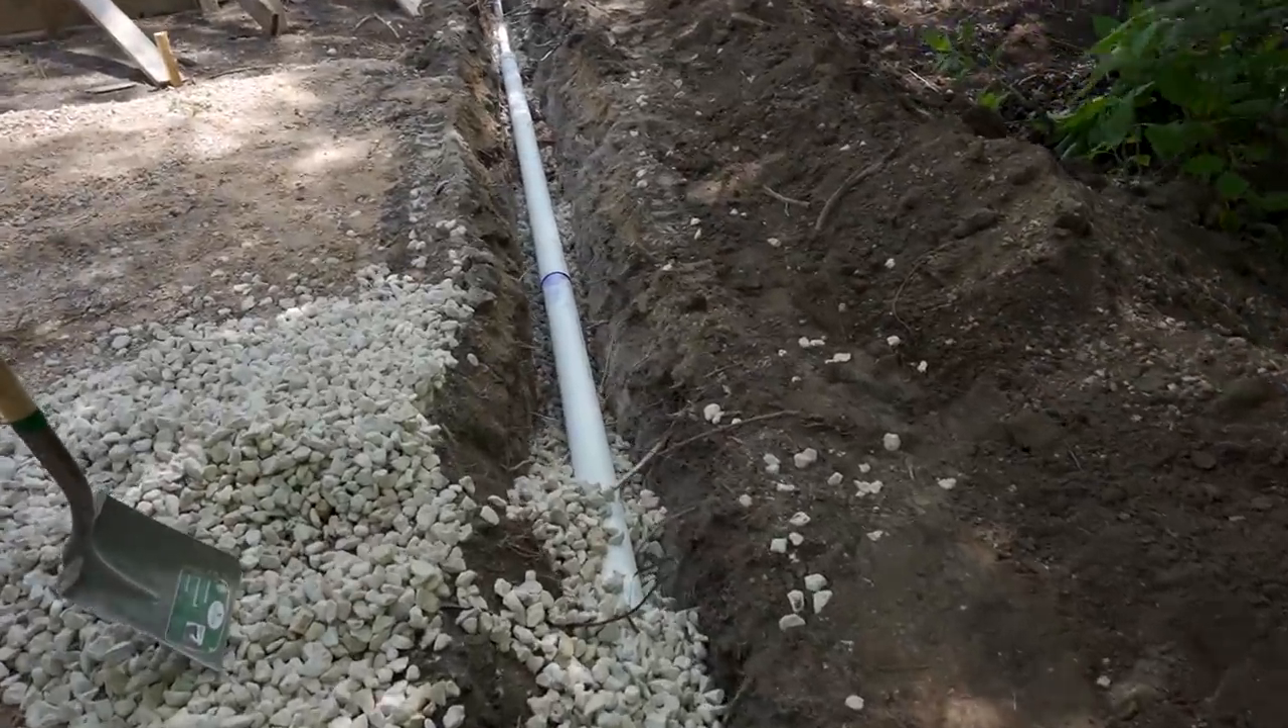All right so you guys can see we have the pipe in the in the ditch it's got gravel underneath and we got it plumbed from here with a two inch all the way in there.